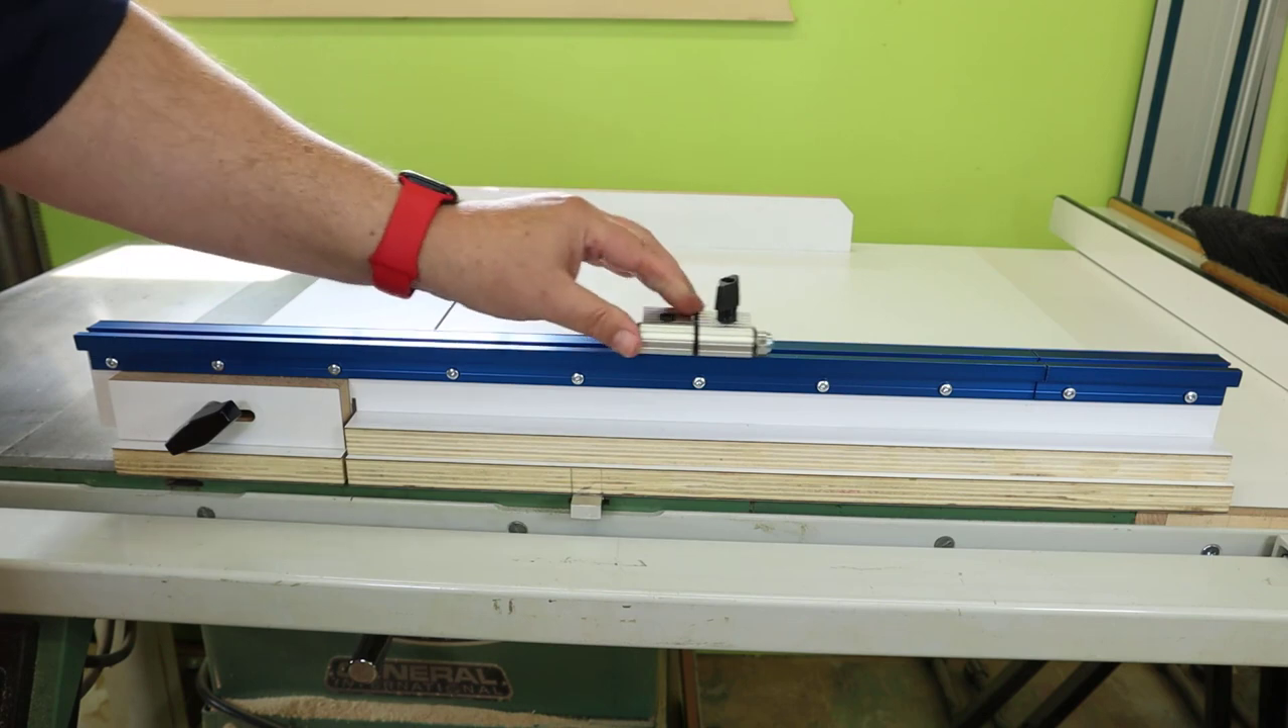In here, you can see the rail in position.